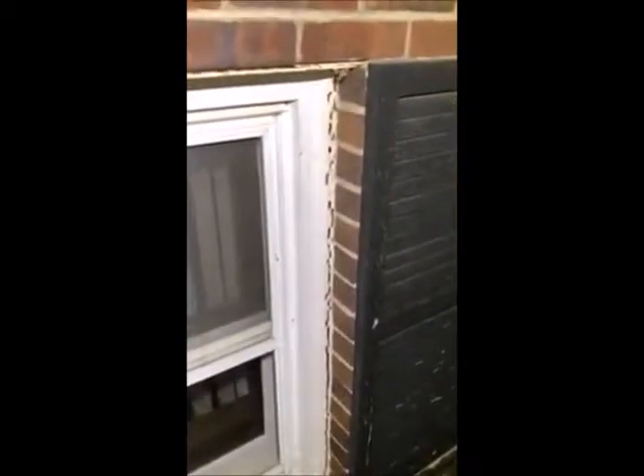We can see how there's a slight separation between the window and the brick veneer.